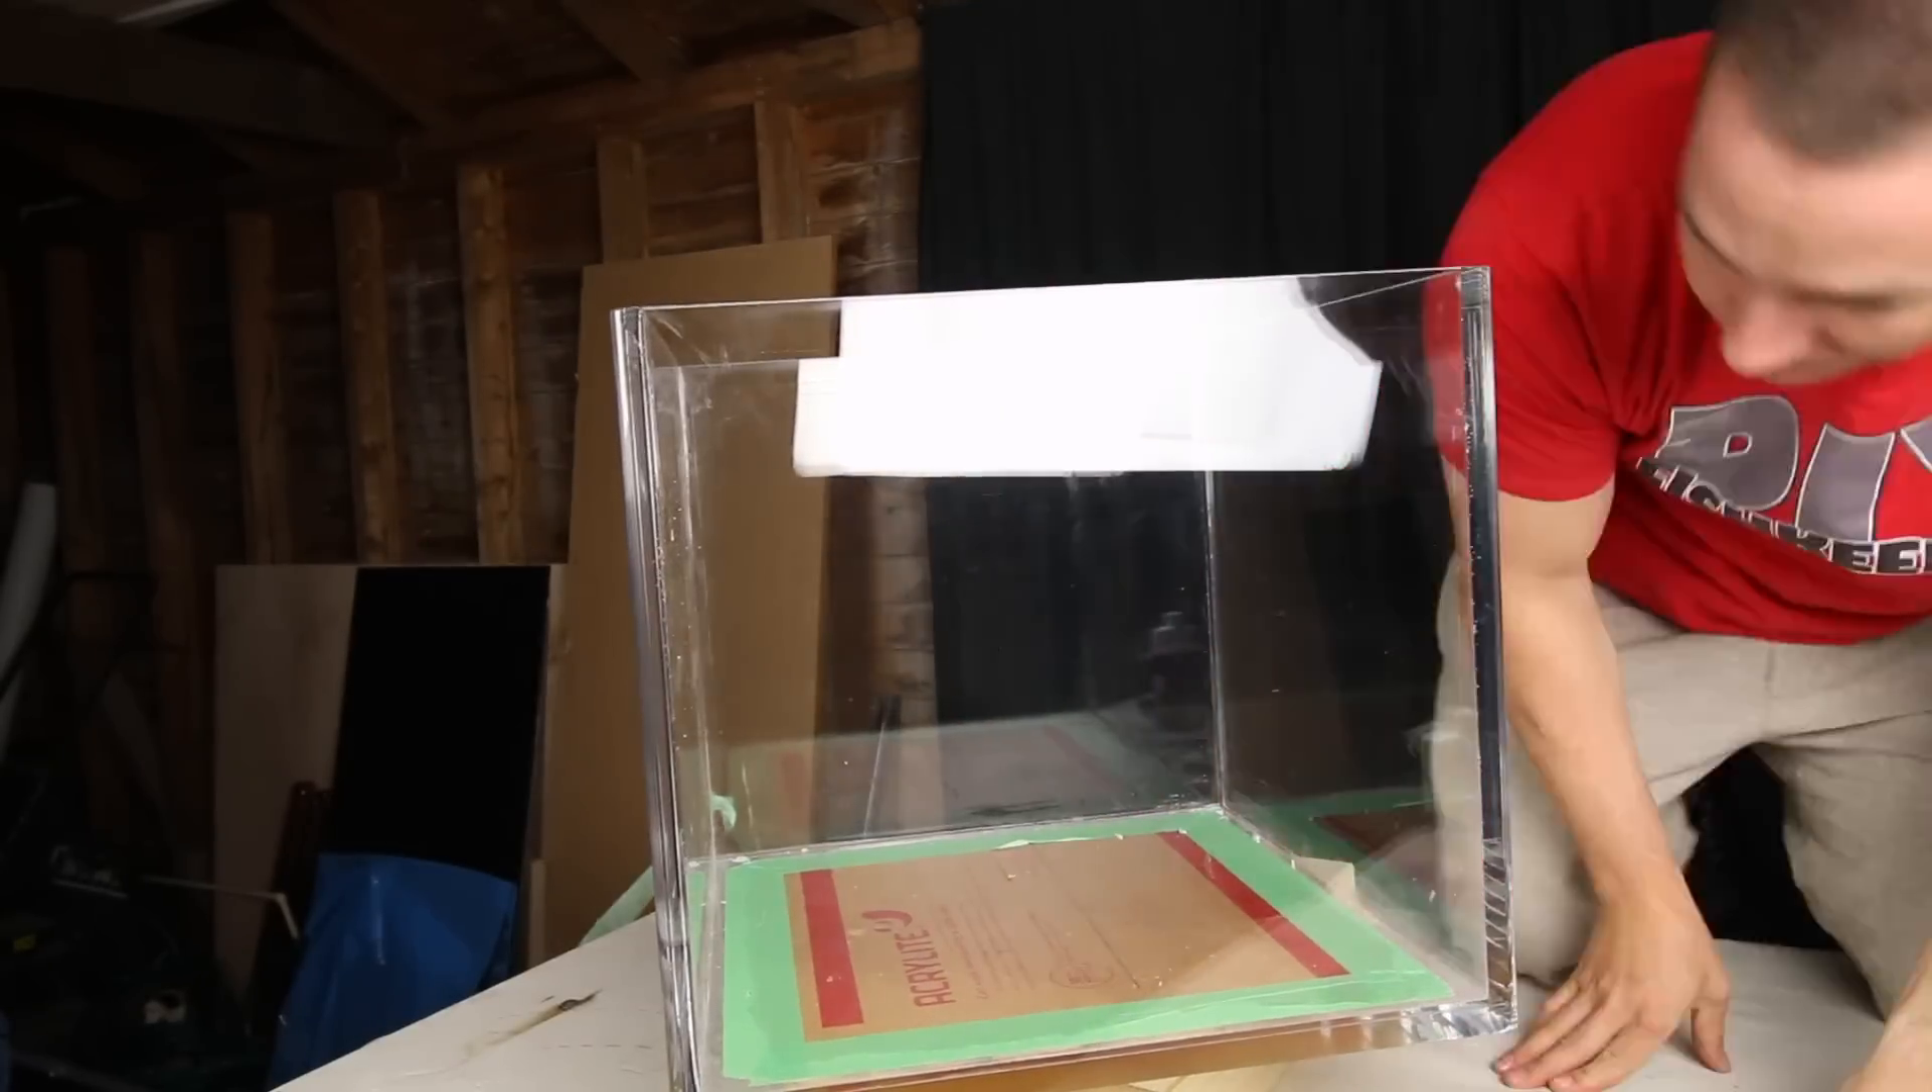Now all that's left really is to remove the protective tape.